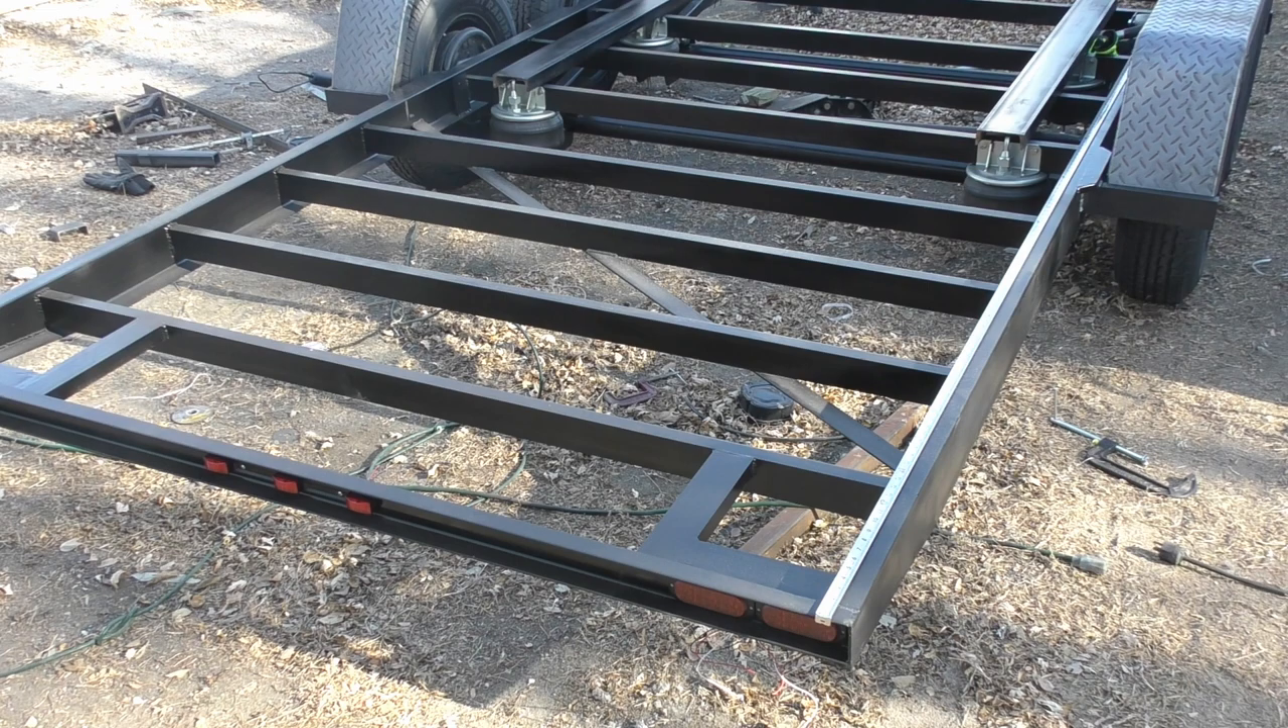All right, so as you can see we got our lights installed They're in there, but obviously not wired up.